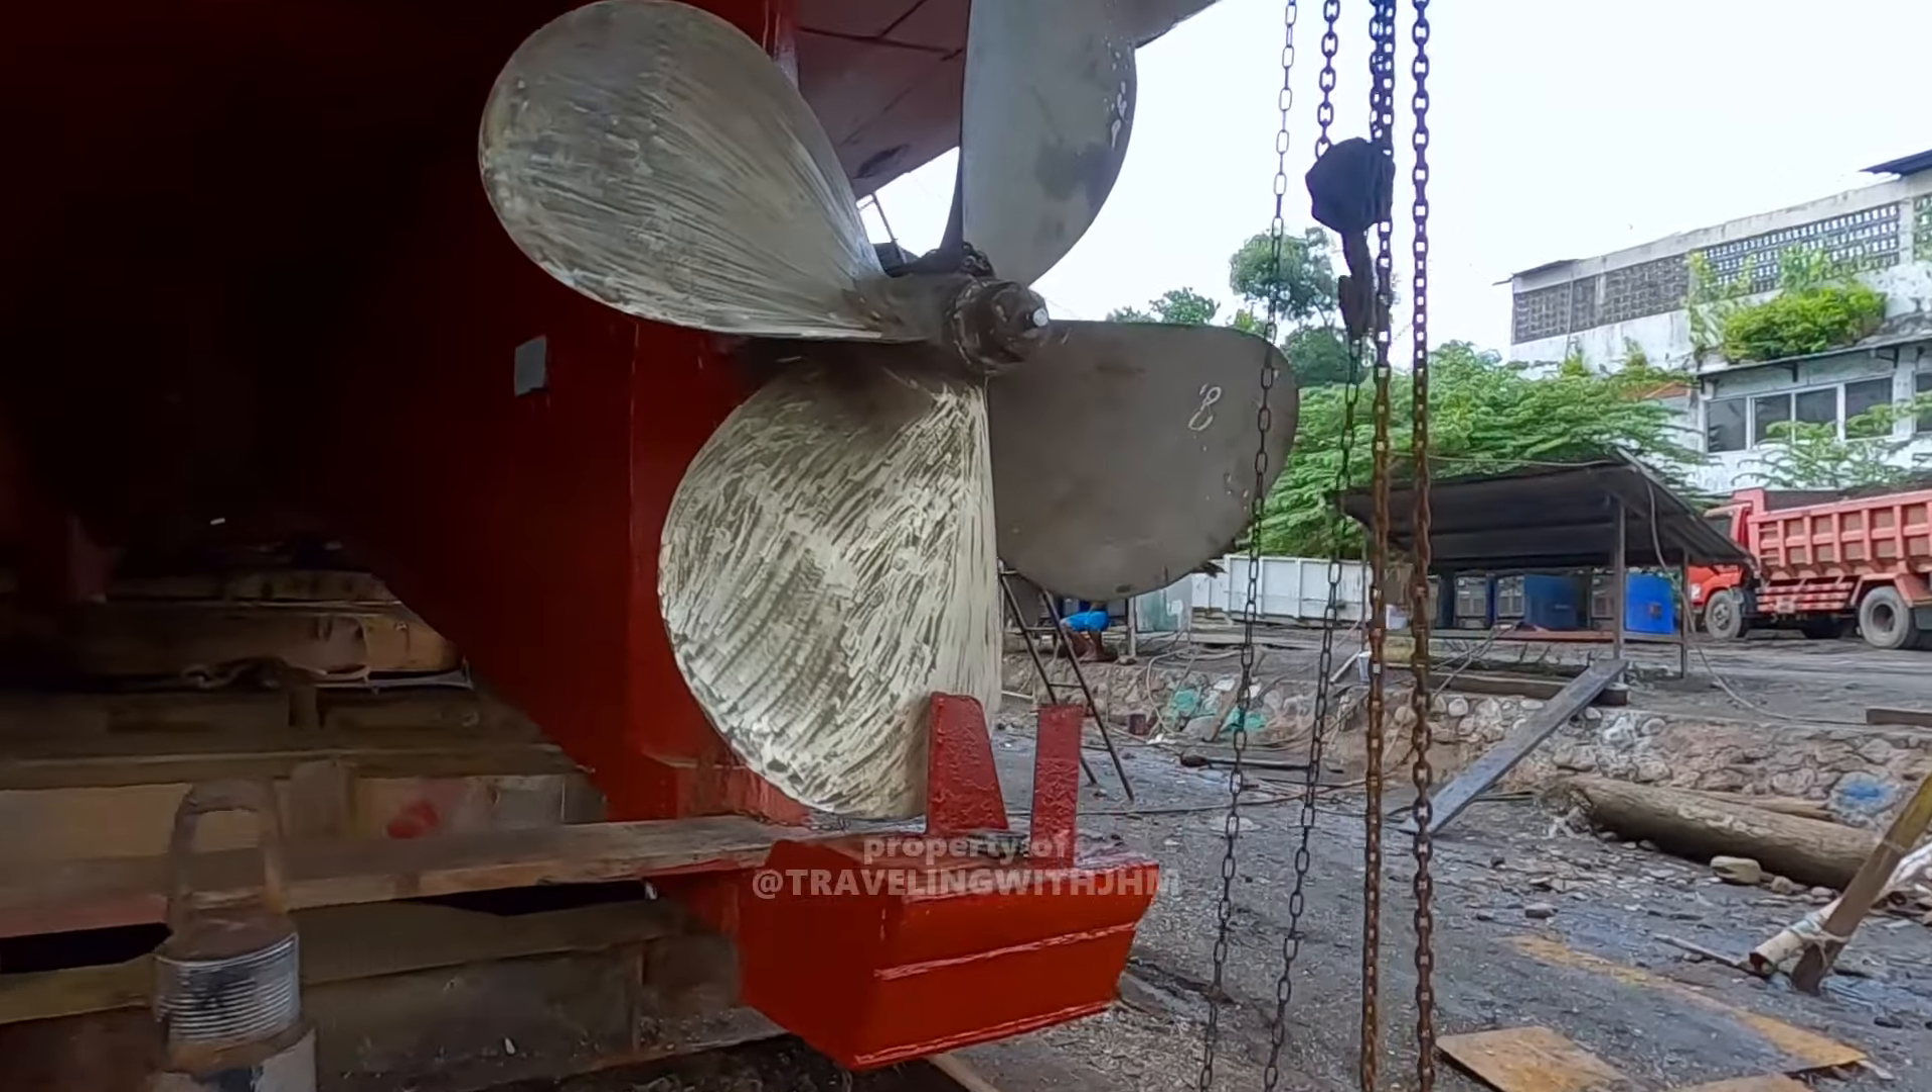Ini sebelah kanan propelernya juga sudah terpasang sebelah kanan.